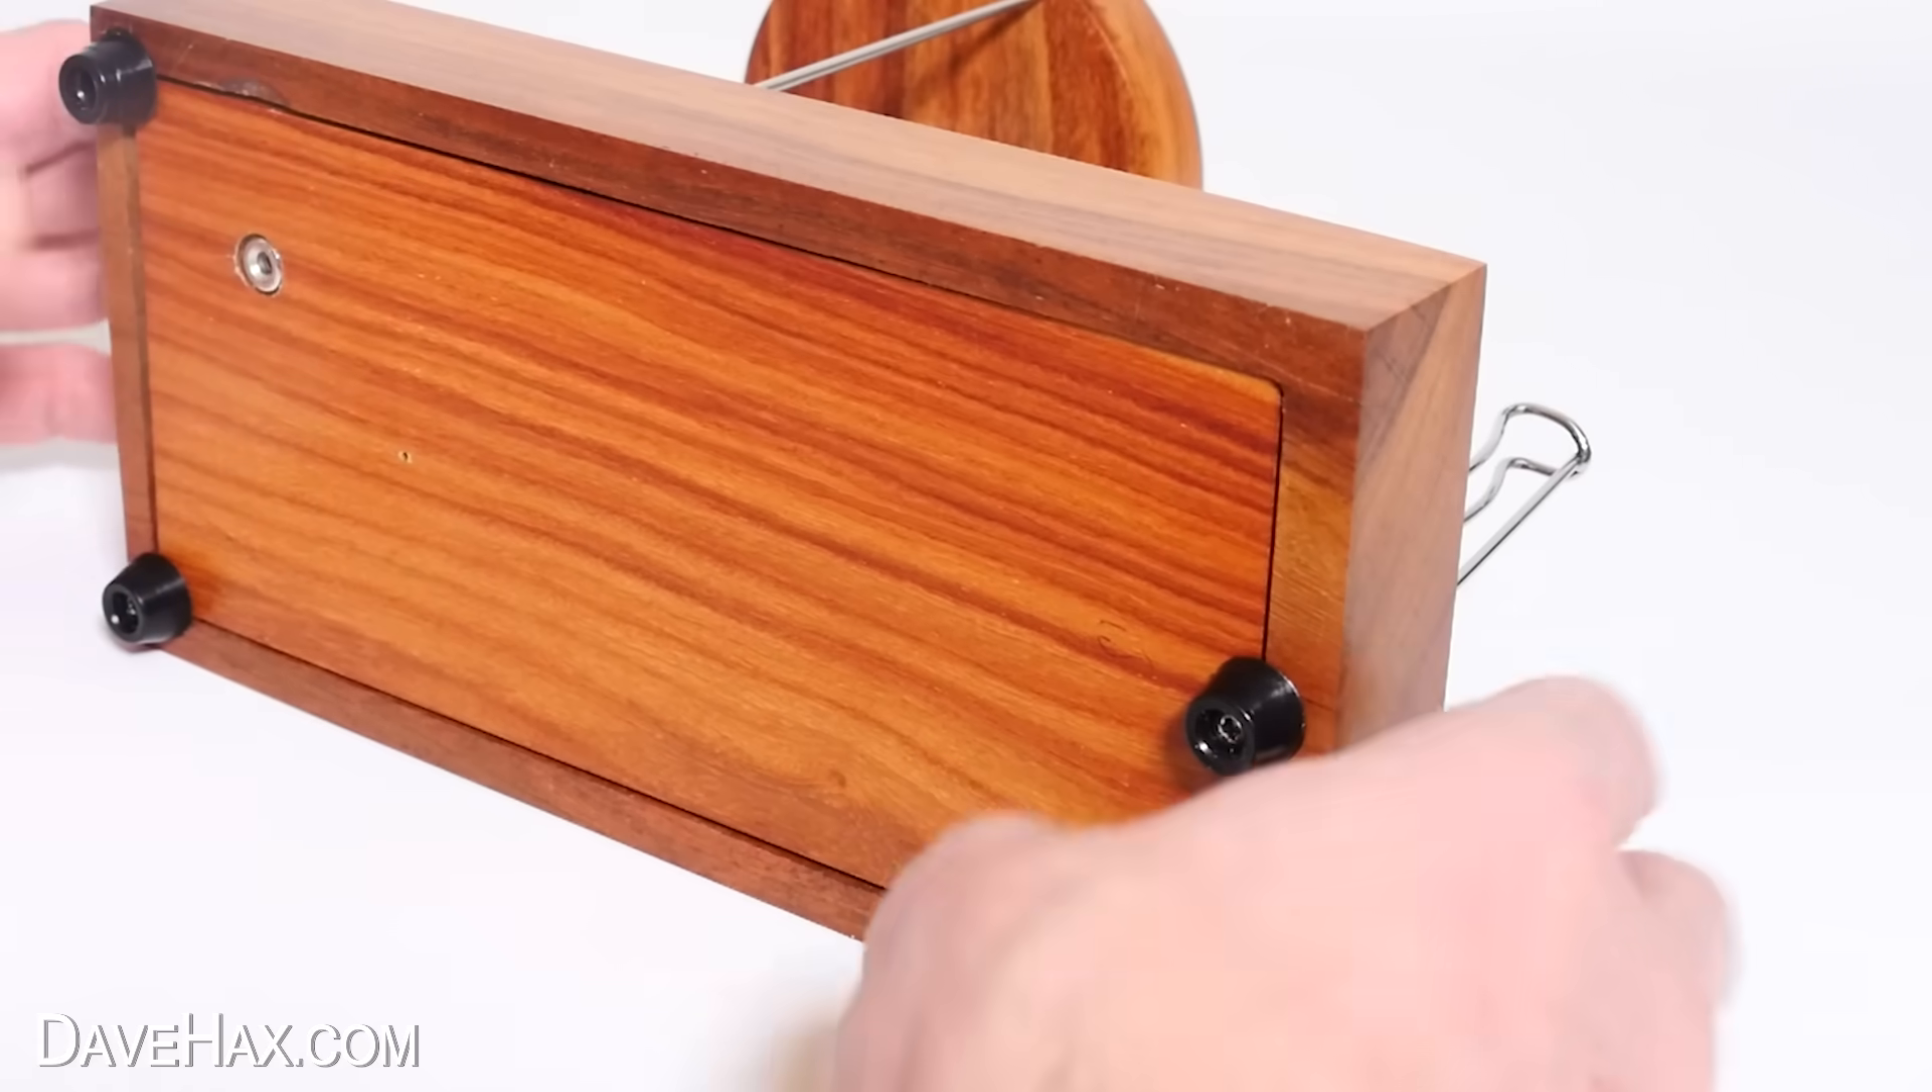So, I screwed the feet back on, so it's ready to use.